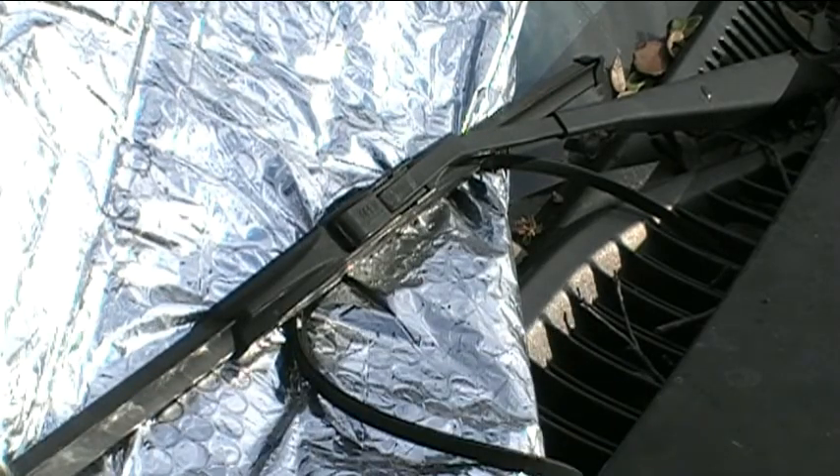Okay, so now I have the sunshade underneath the wiper arm.